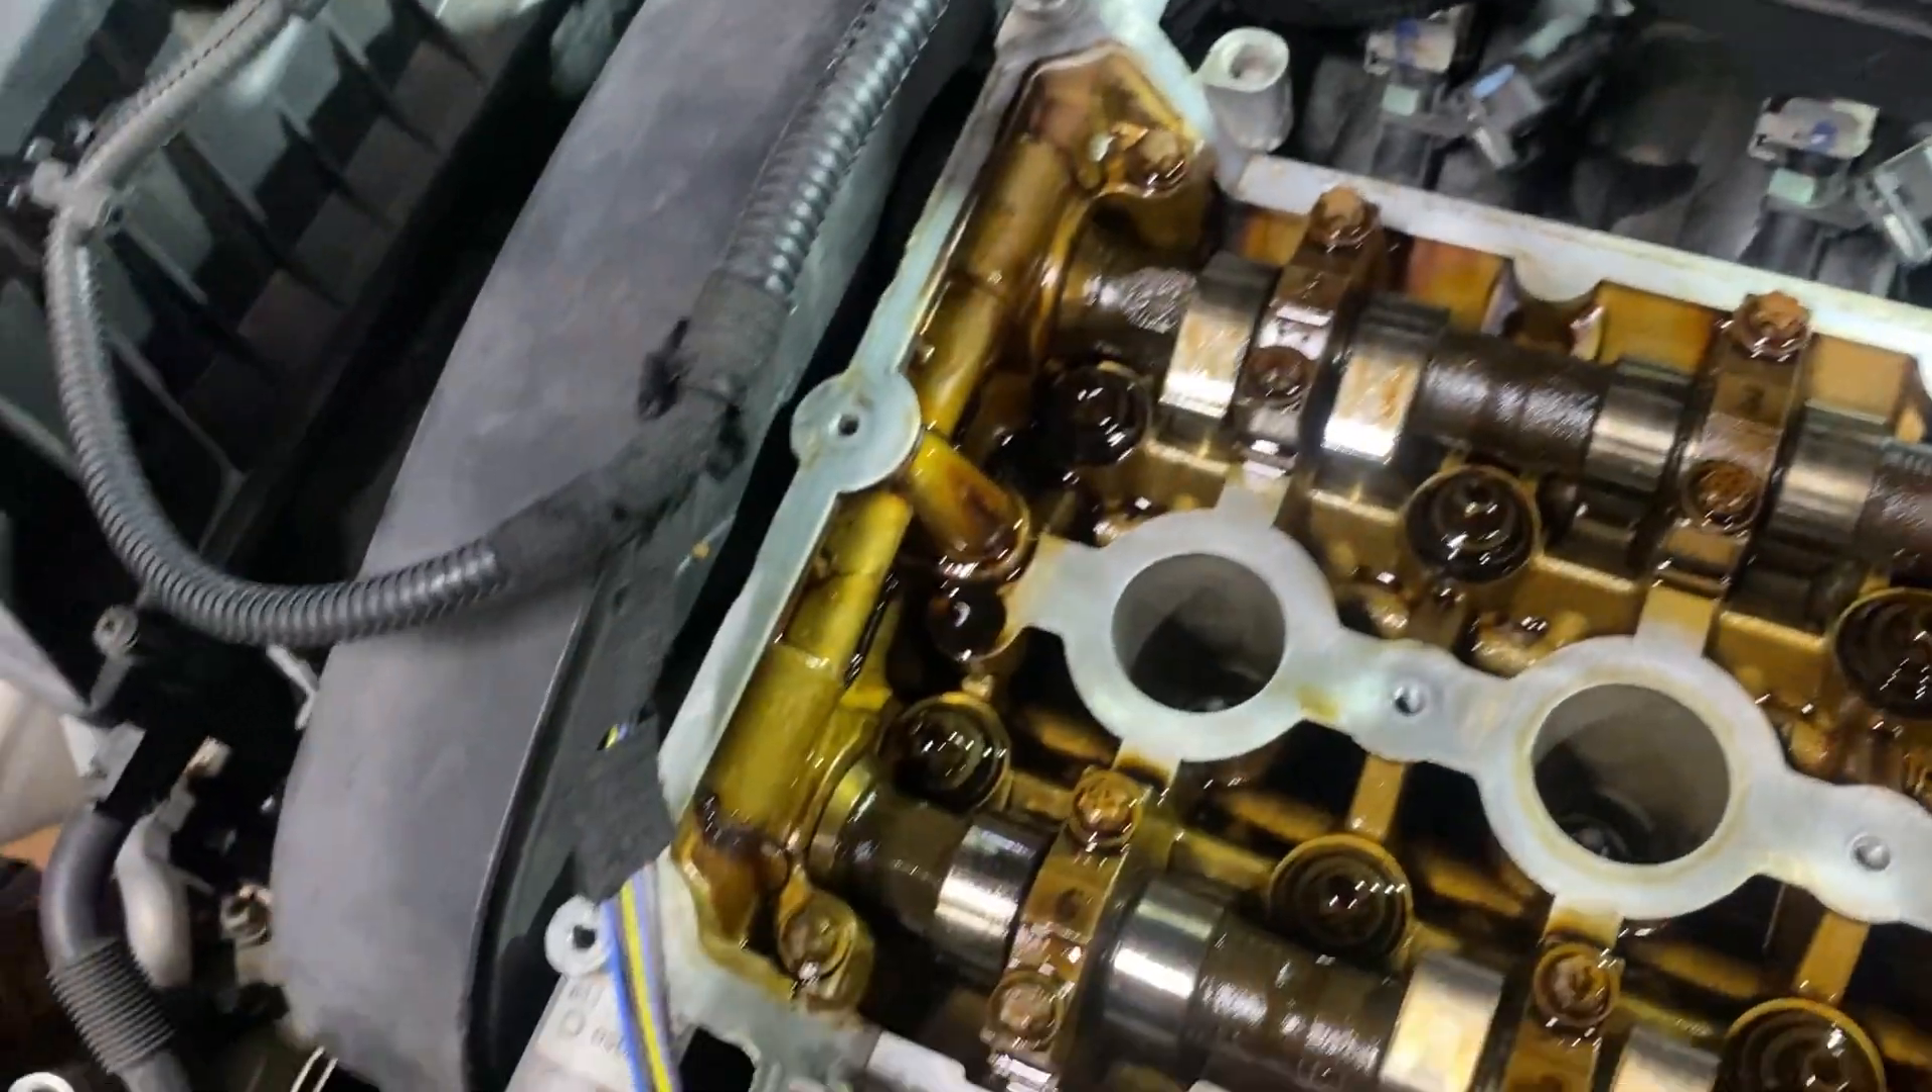Okay, now that we have the valve cover removed, I took and I cleaned everything up.